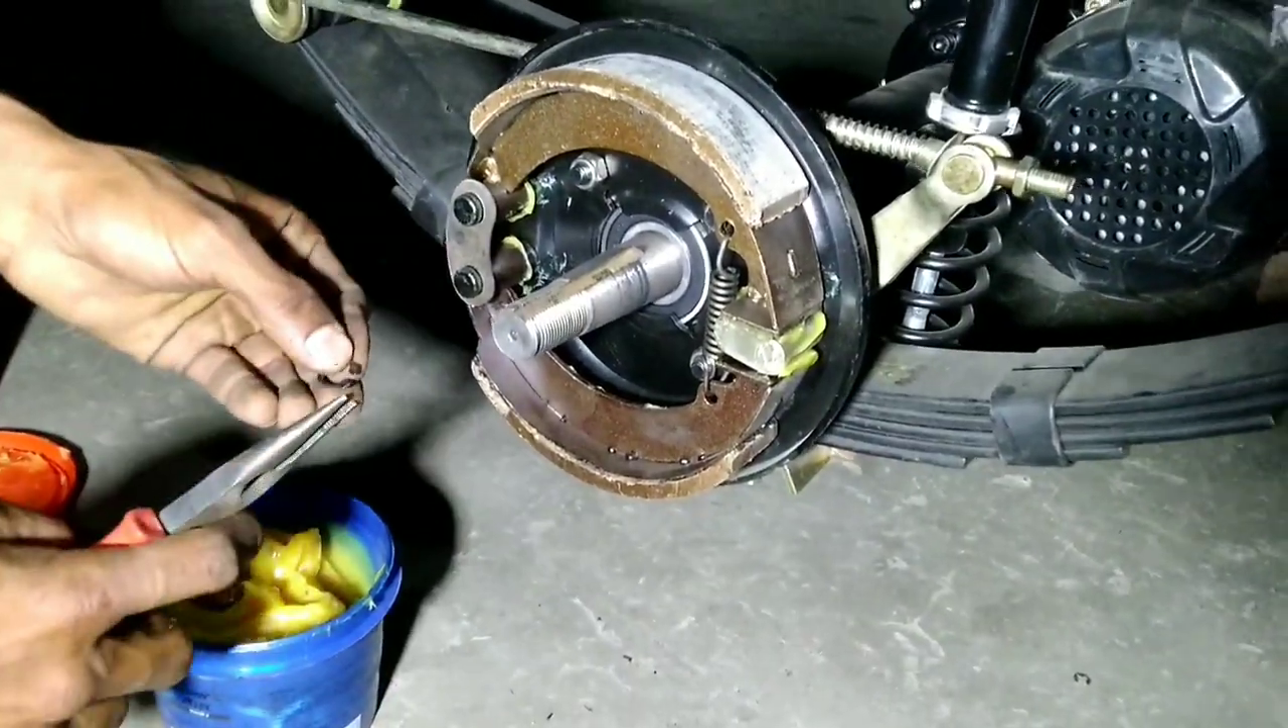तो आप देख सकते हो हमारा ब्रेक्शू यहाँ पे लग चुका है।